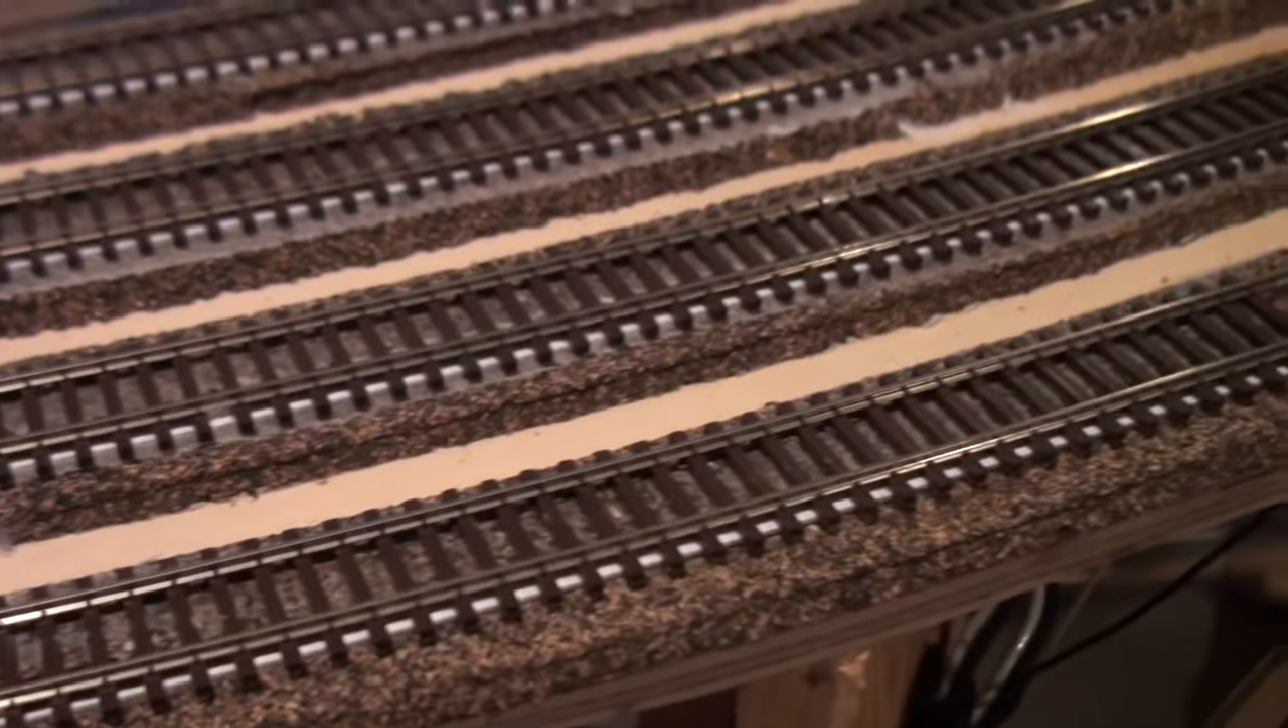So with all the mainline track in place at this point it's time to talk about wiring.